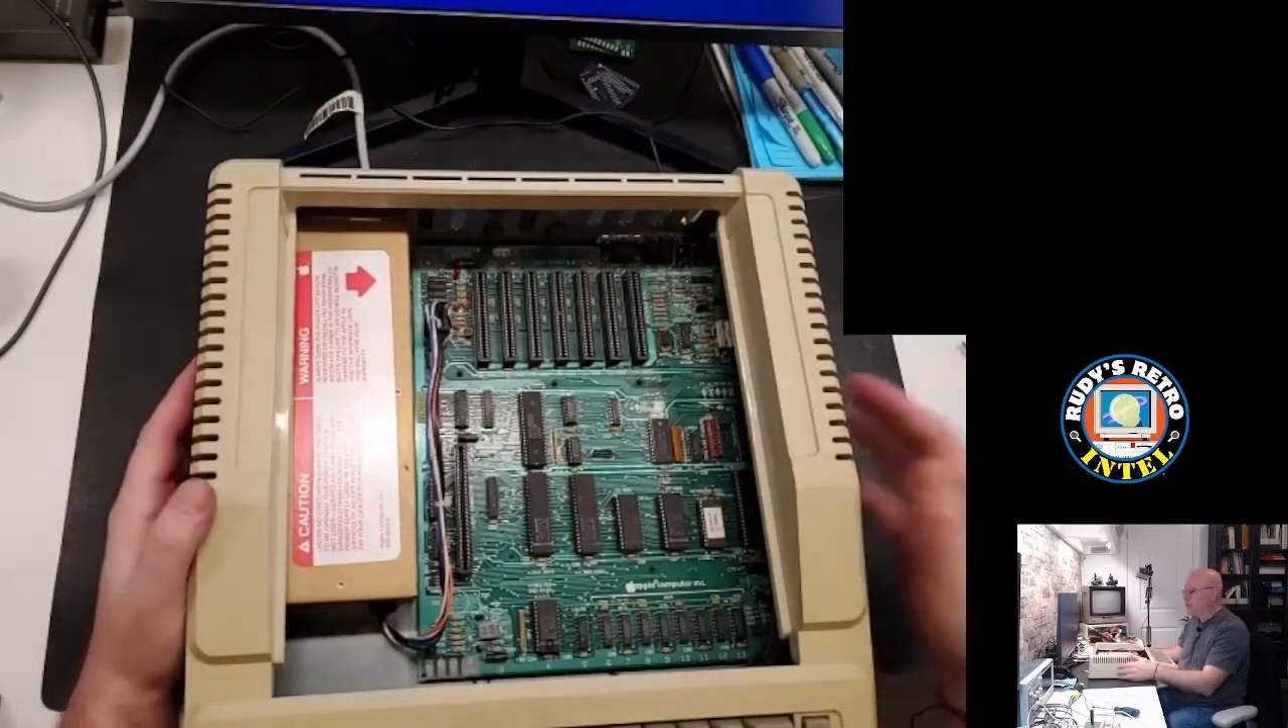Okay, so I've opened up the case on the Apple IIe and removed the cards.